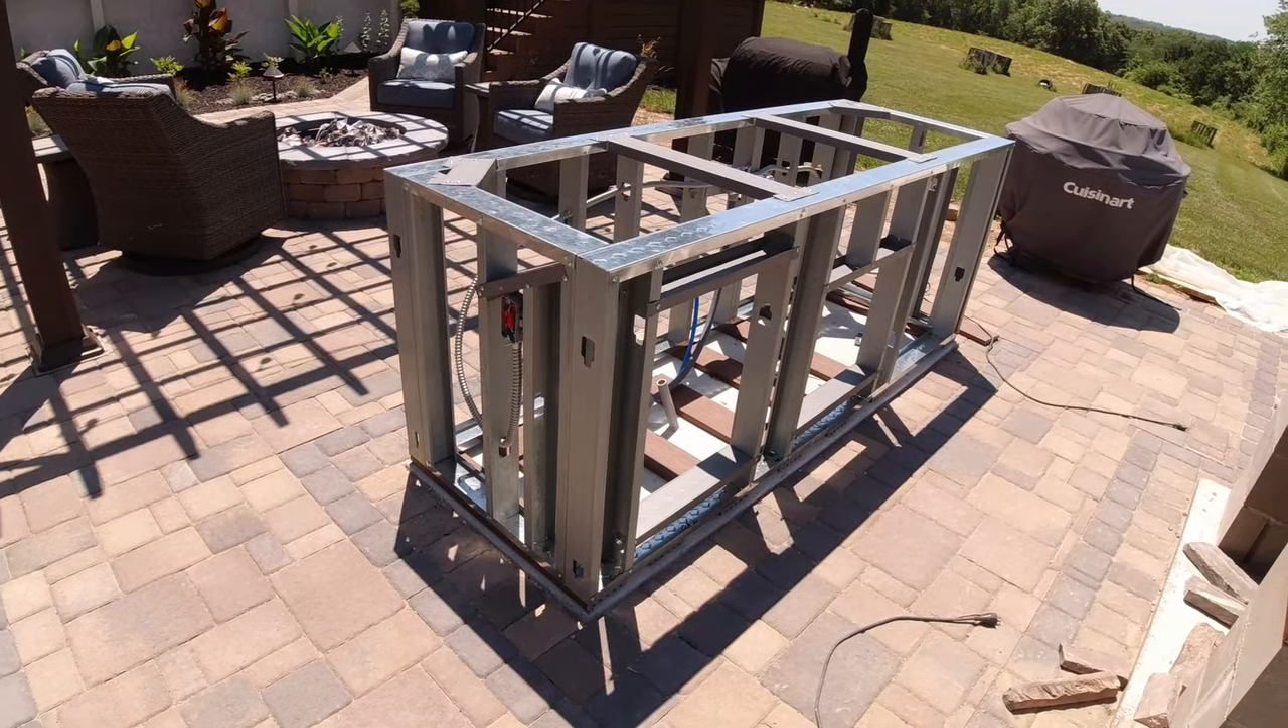So here is the completed island ready for plumbing and then for some cement board.